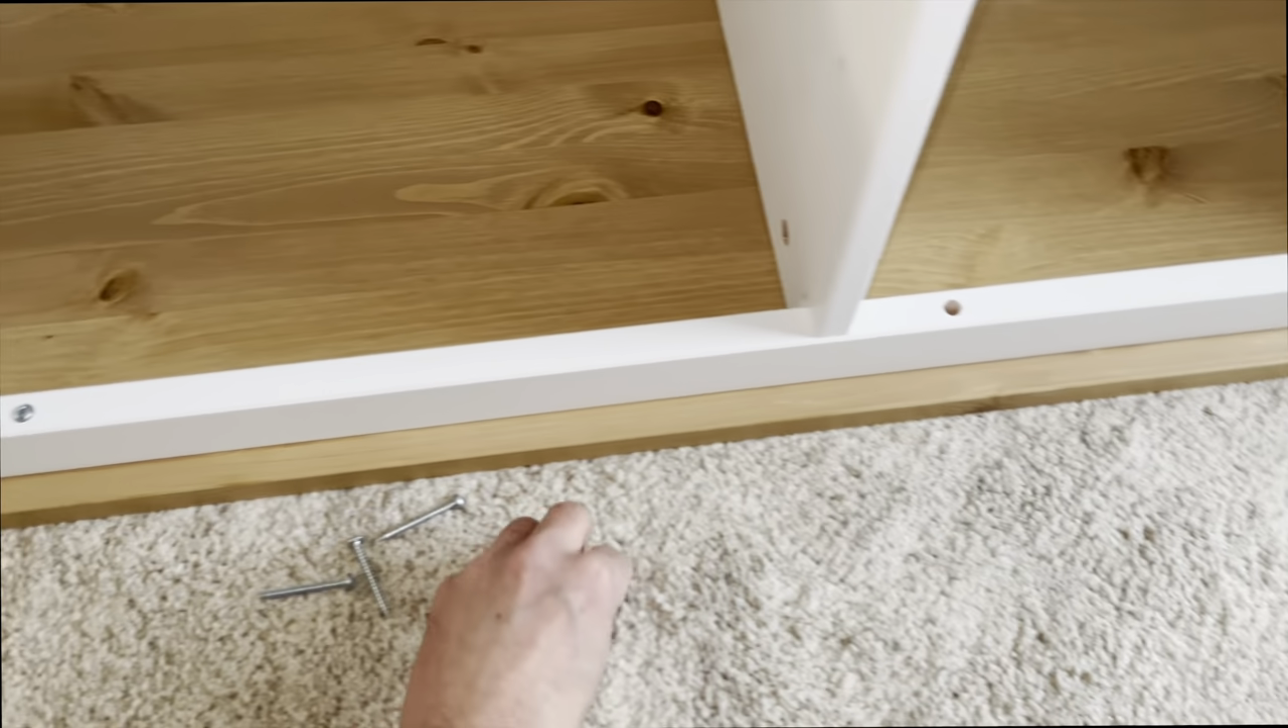So there should still be a couple of screw holes that are open.